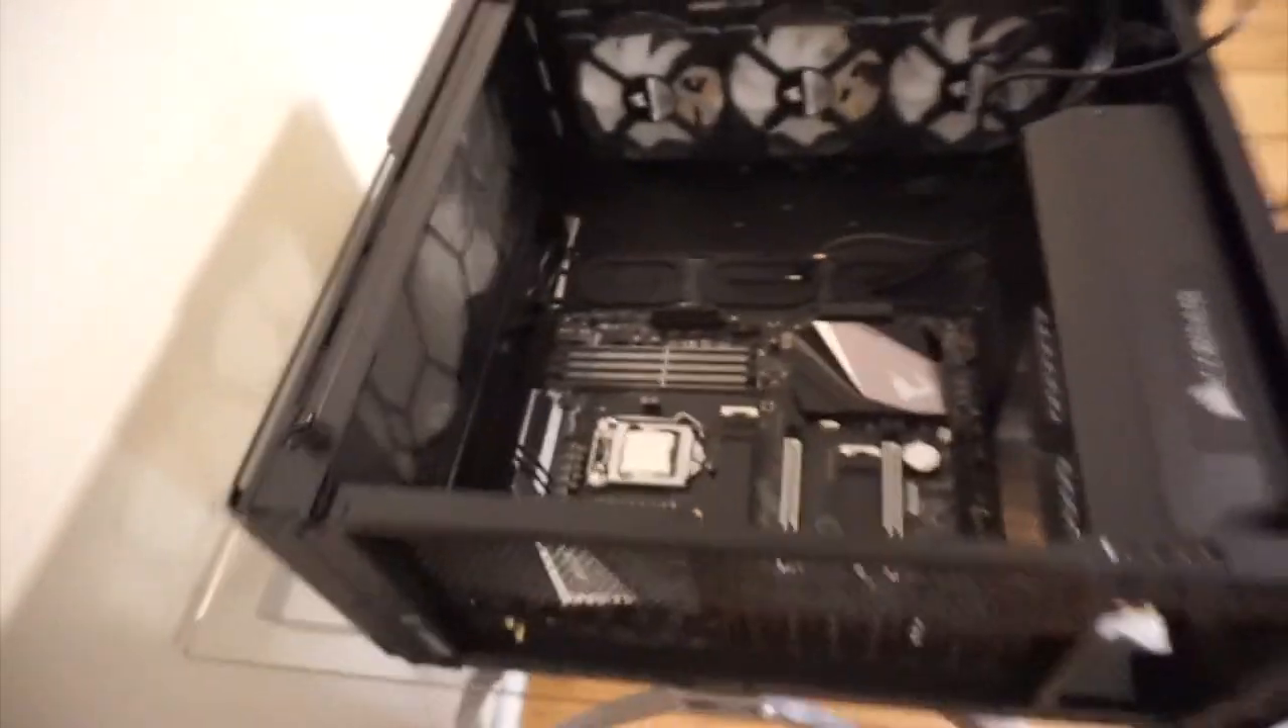We got the motherboard in check it out it's looking good.